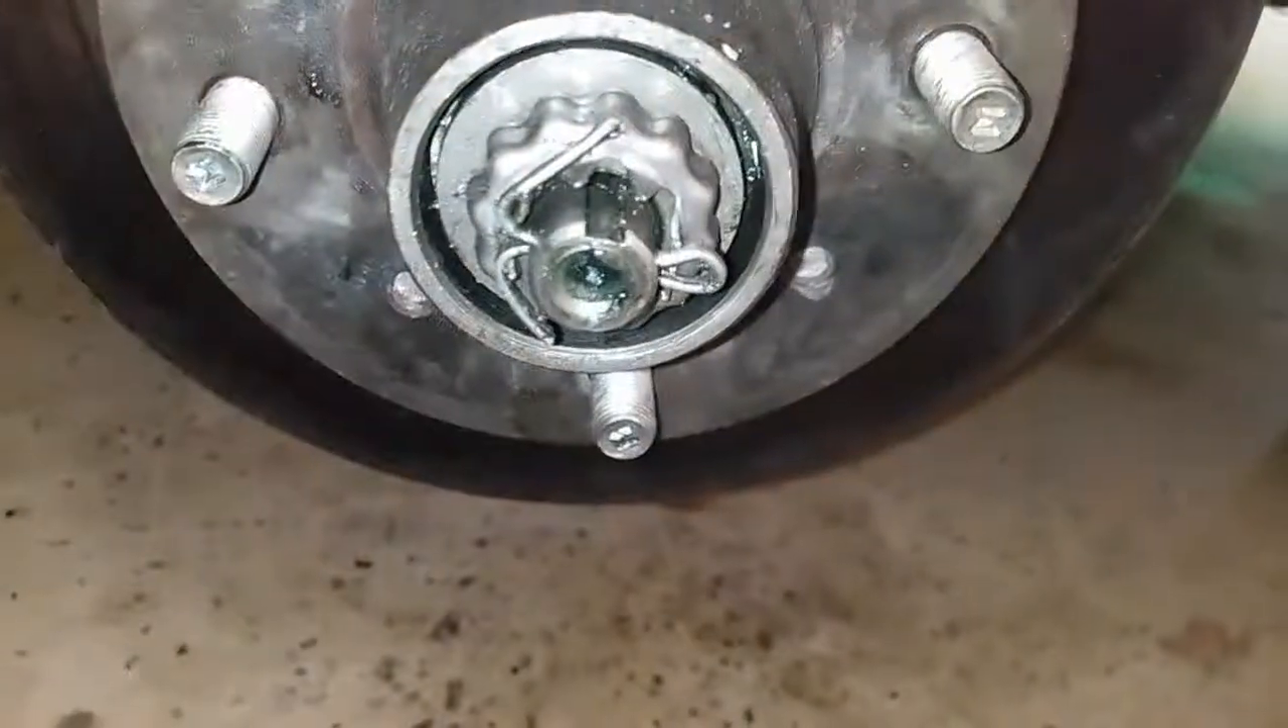The cotter pin has been reinserted we bent back out the ends of it to hold that cap in place.